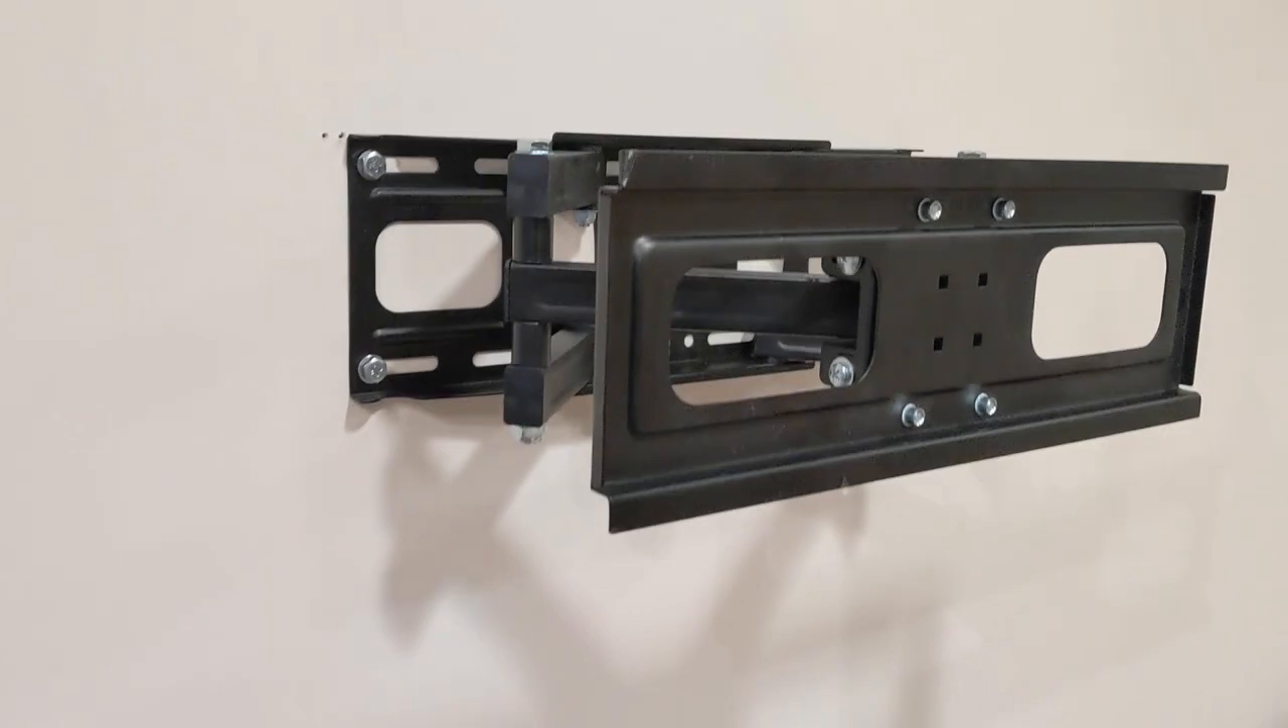All right. We got our wall mount on the wall.